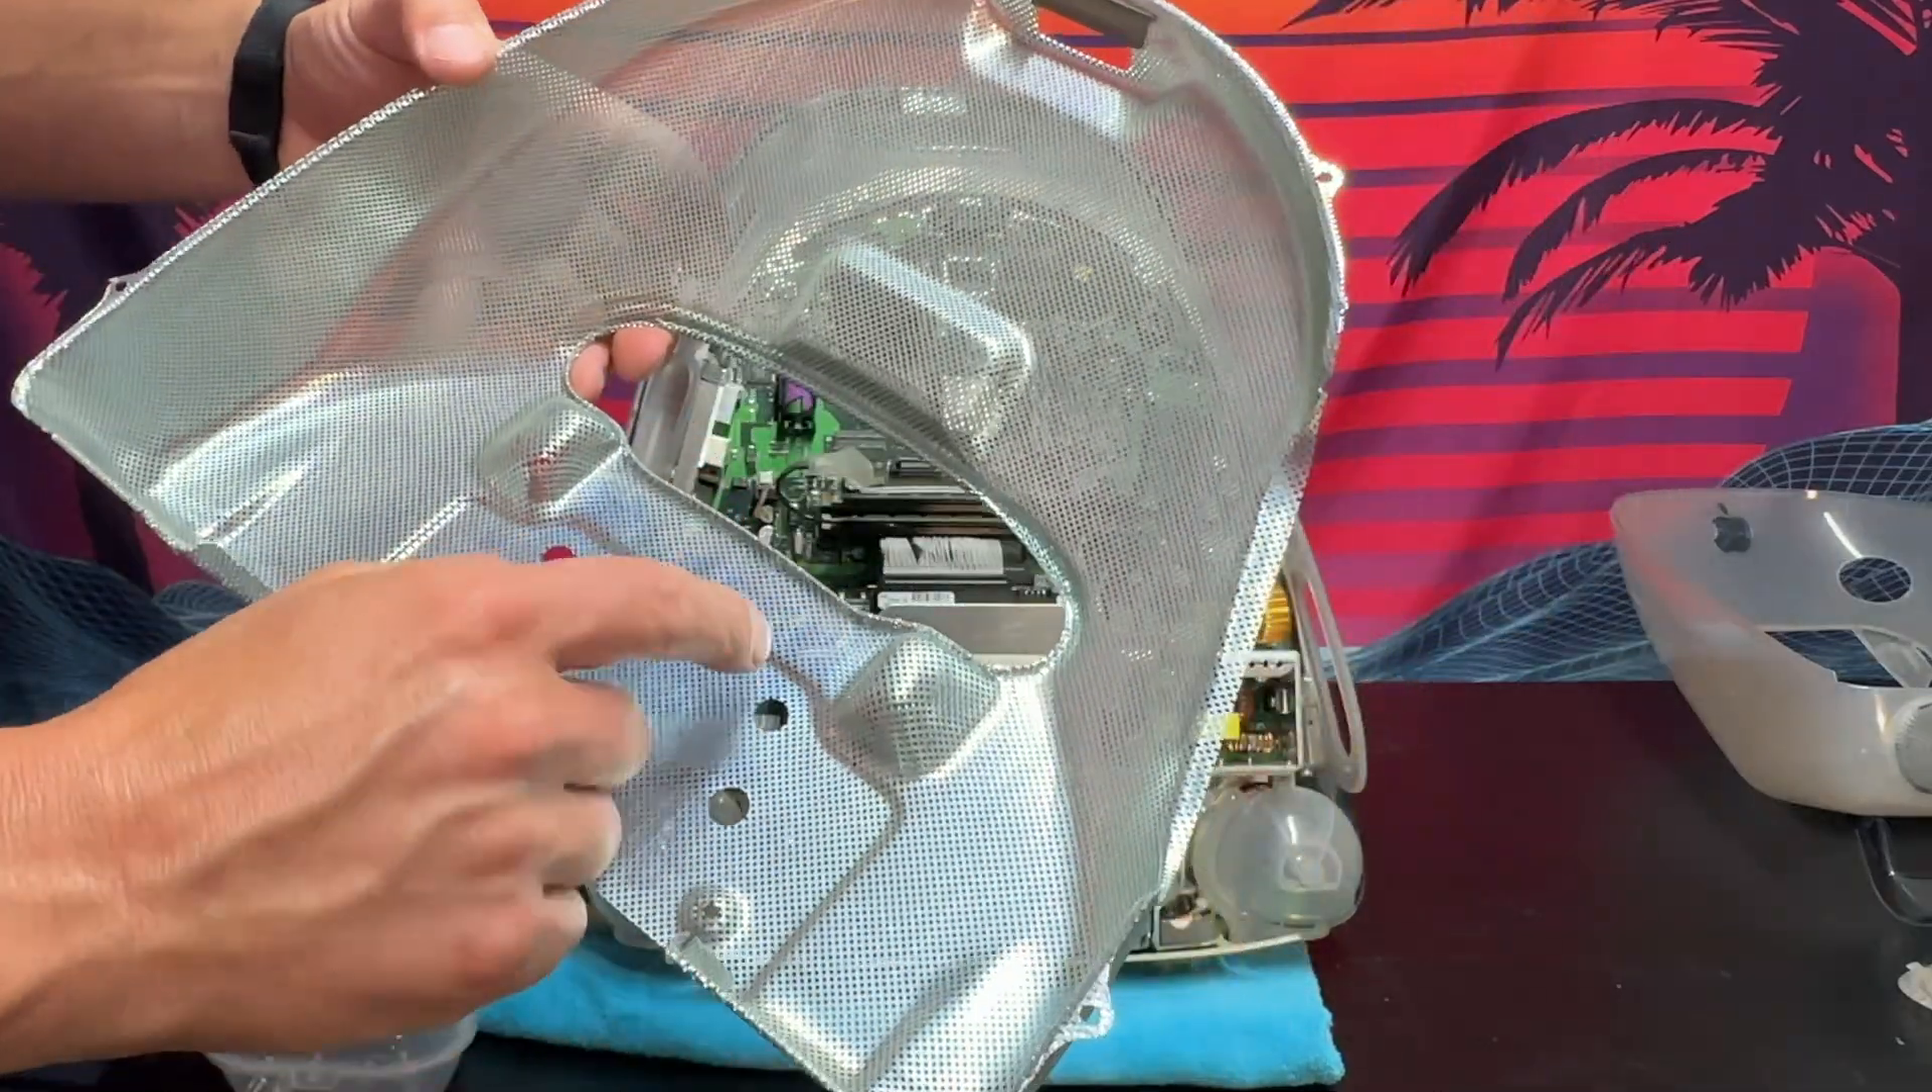Okay, so with the correct screws finally out, we can now remove this EMI cover just by pulling it up and out.